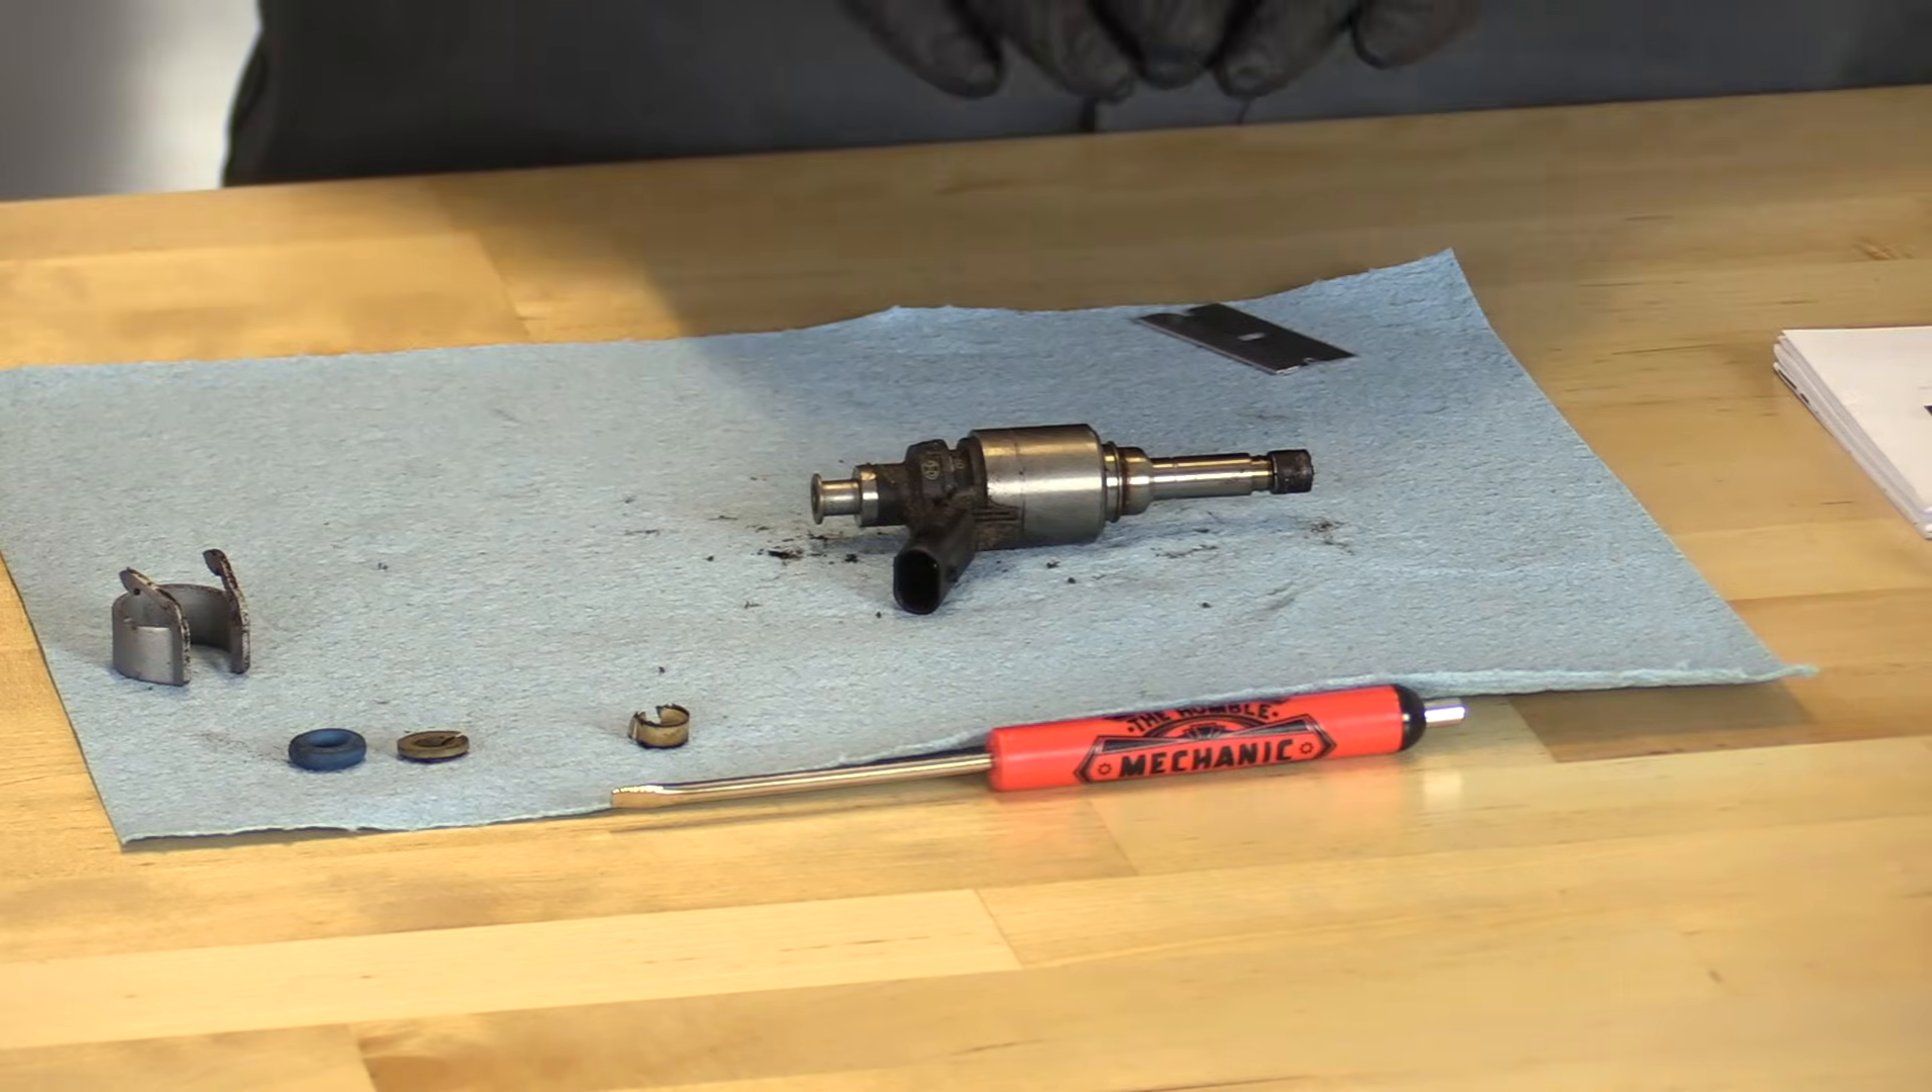Now we have all of our seals off.